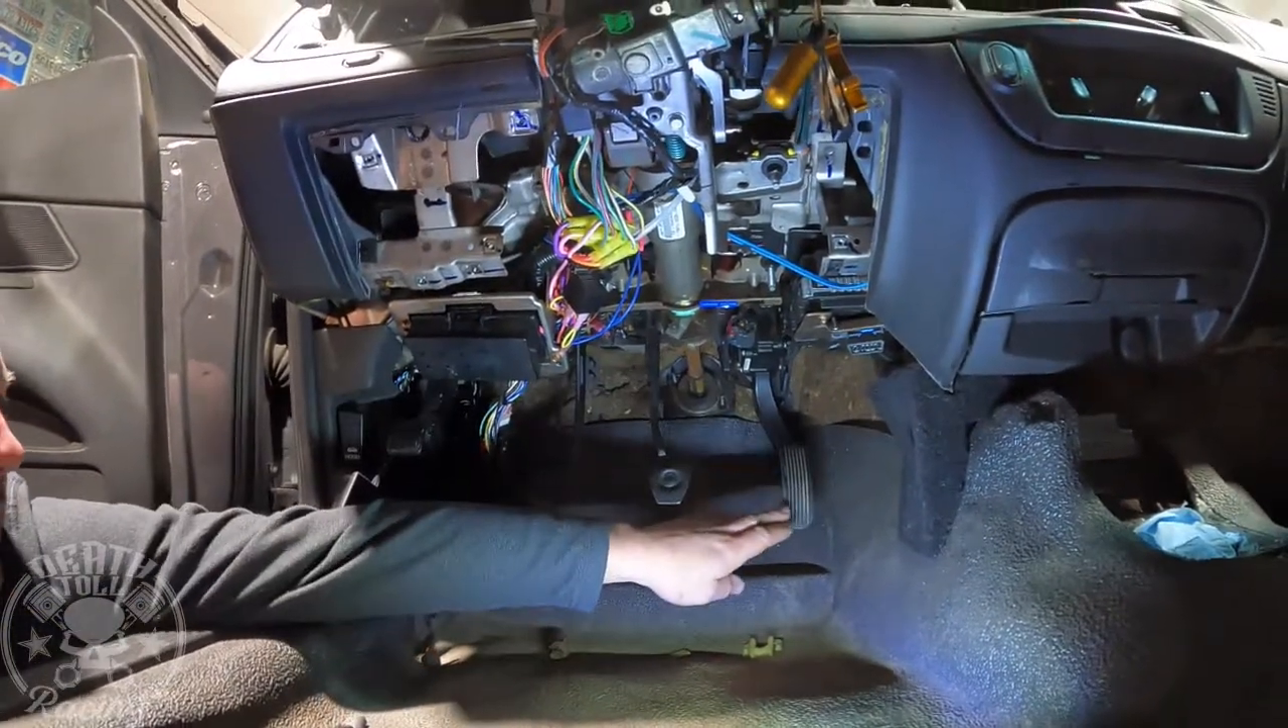Obviously i need to put the bottom of my dash back together.